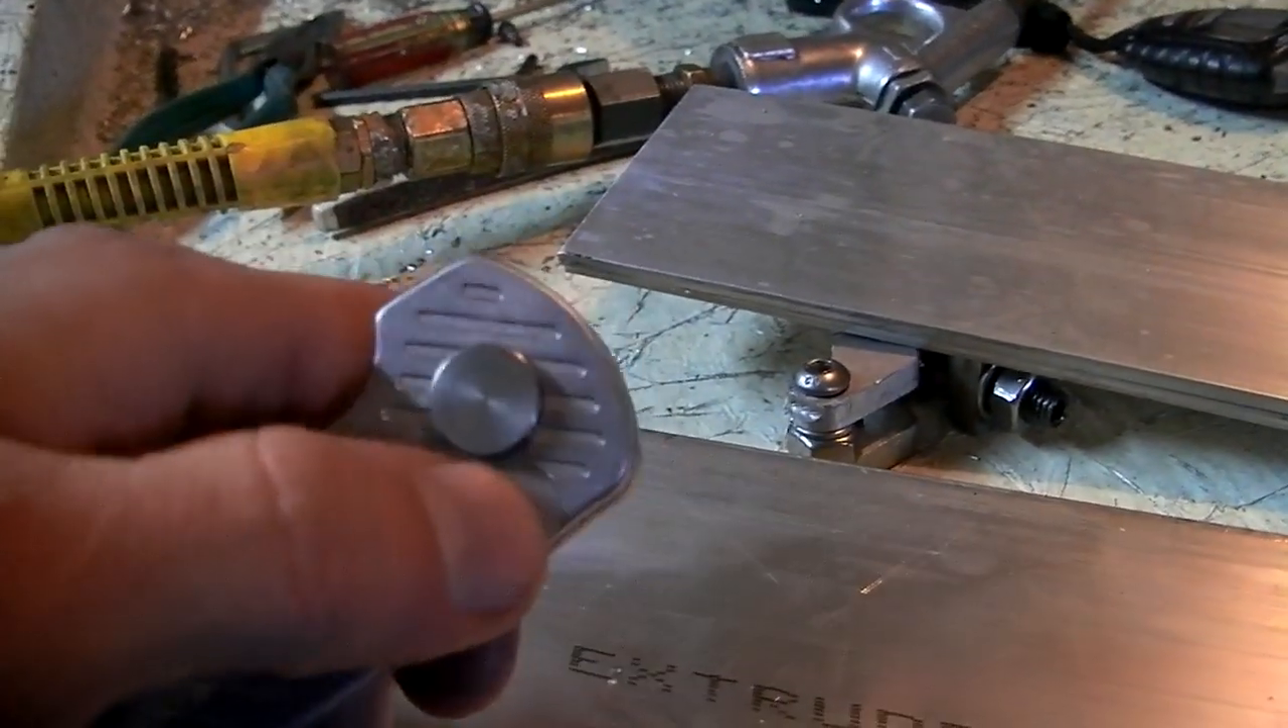And I got the button installed.